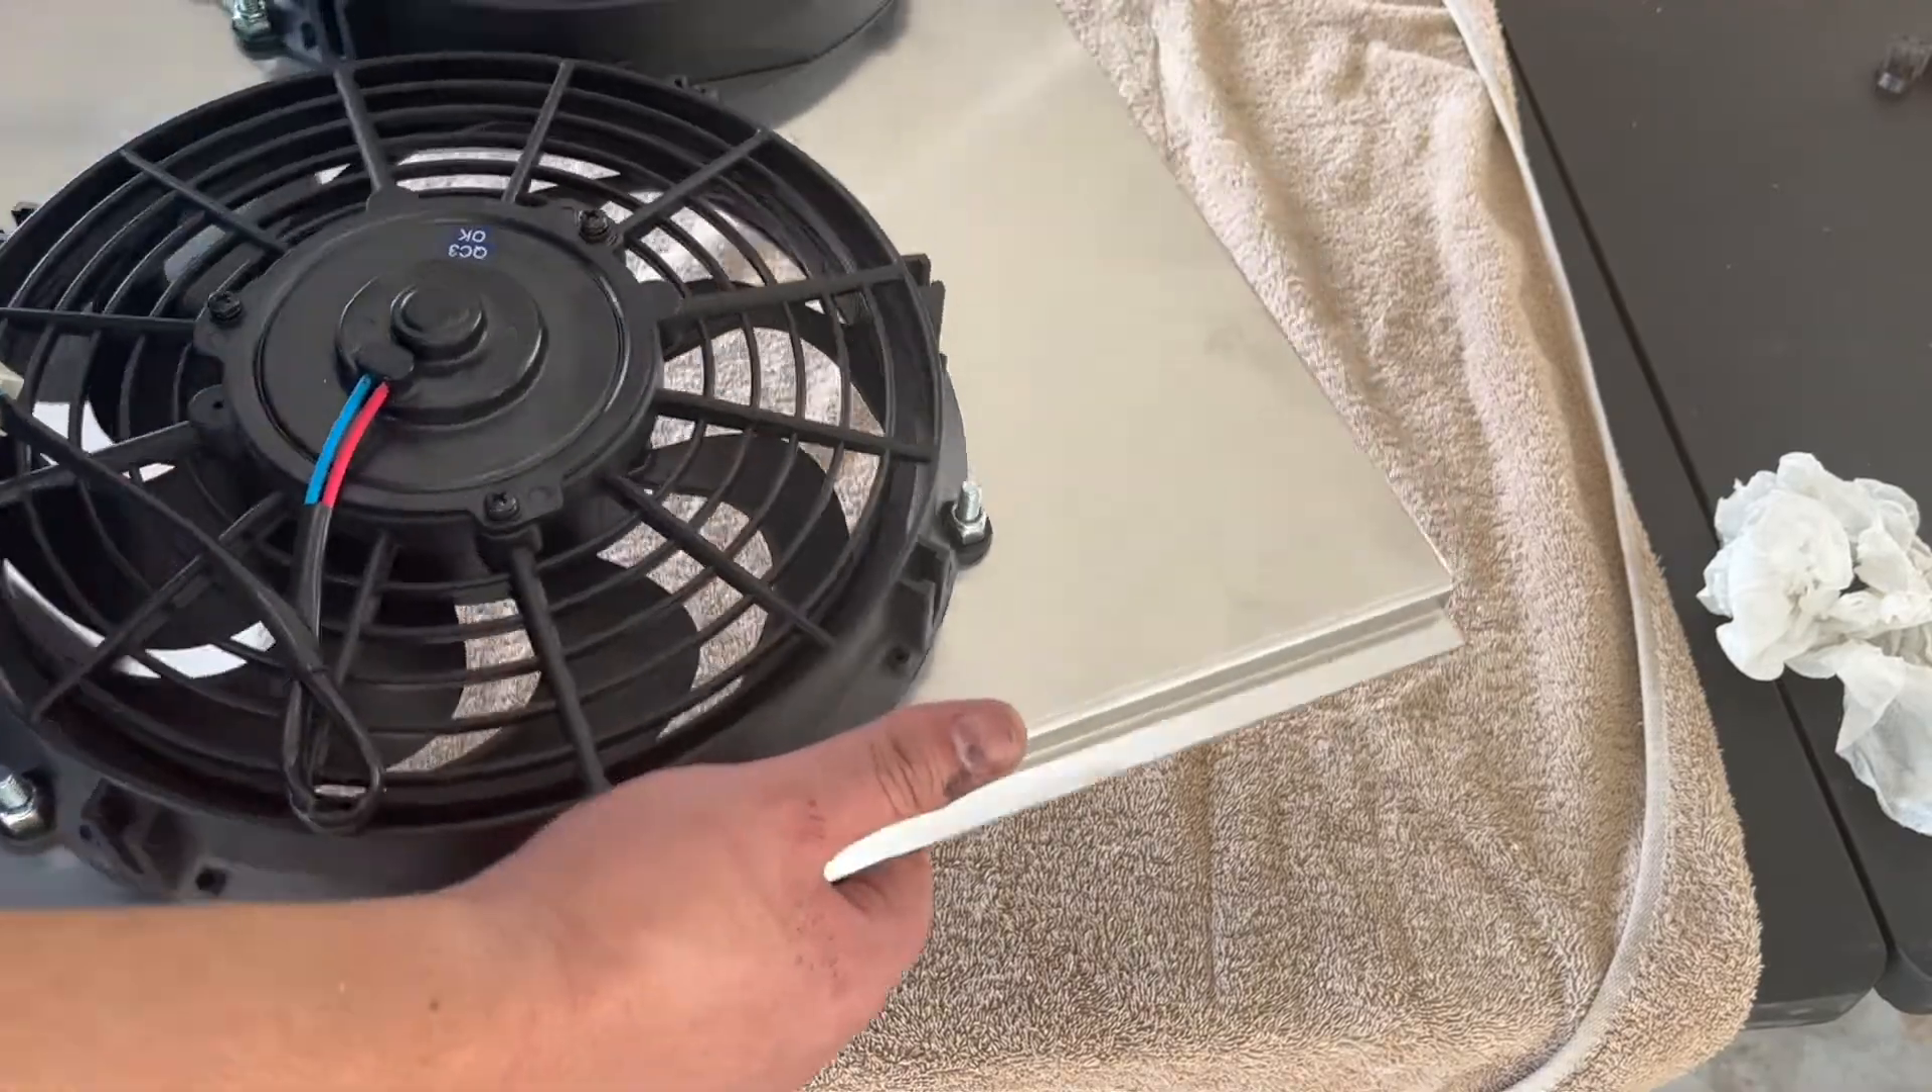I just finished bolting on the electric fans onto the aluminum shroud.